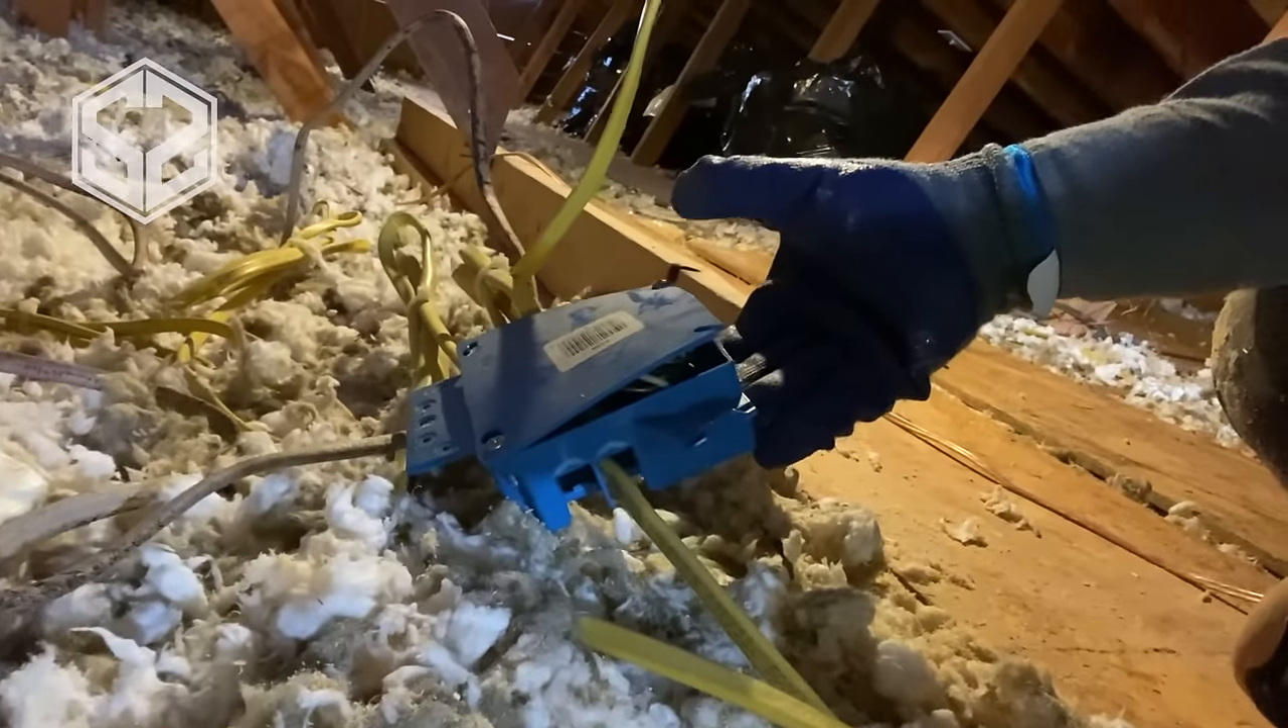The problem is this box is way too small you can see the lid here is being pushed up and won't seal.